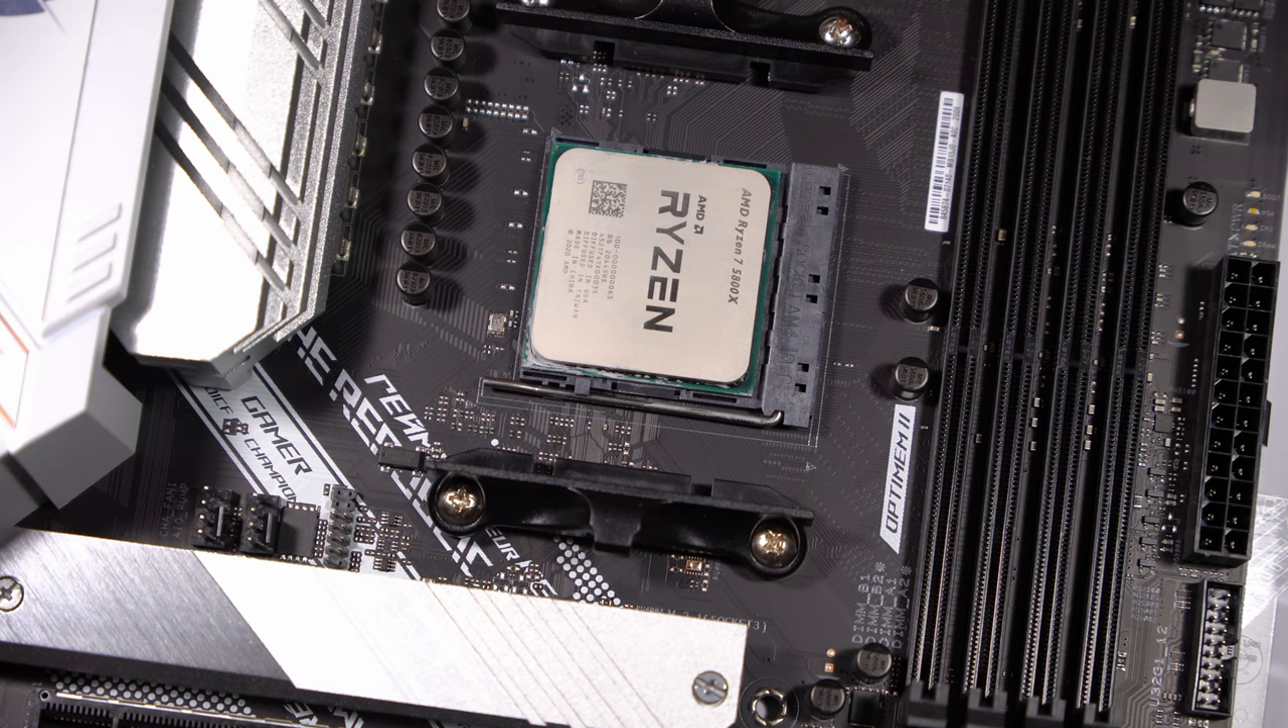Il processore adesso è installato sulla scheda madre.